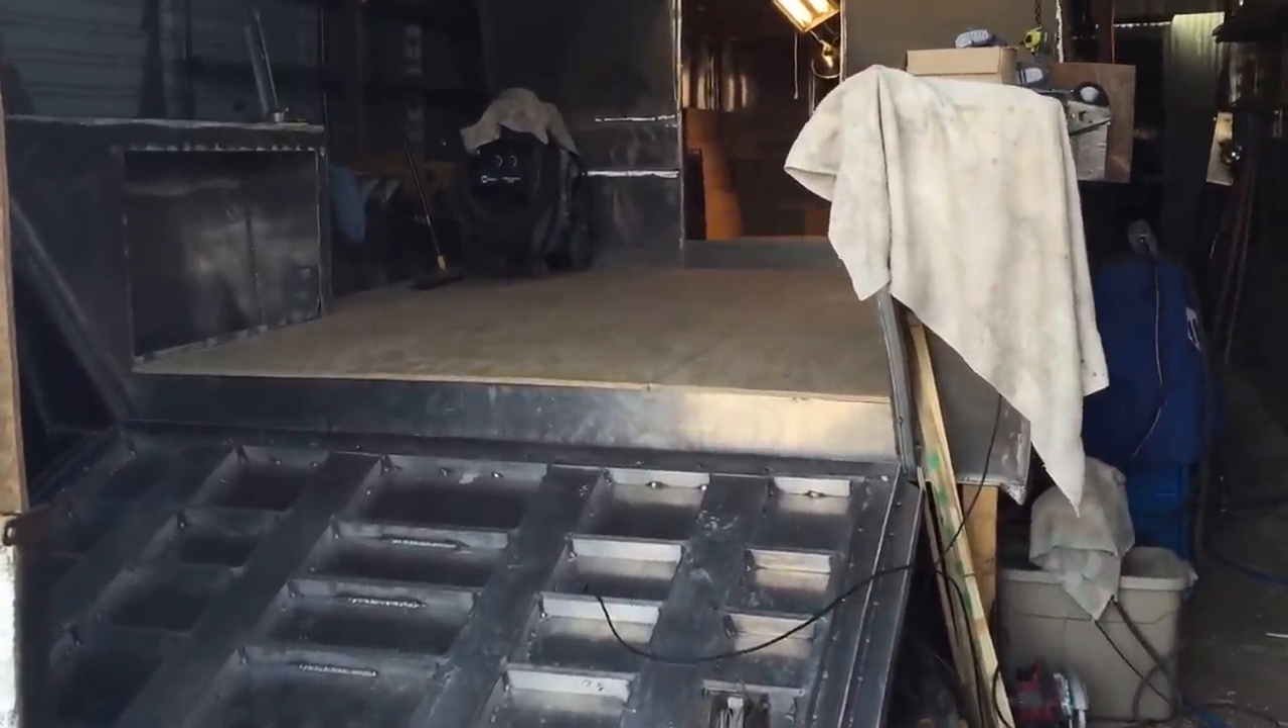So Got the boat all cleaned up down underneath the floorboard and laid down this plywood.